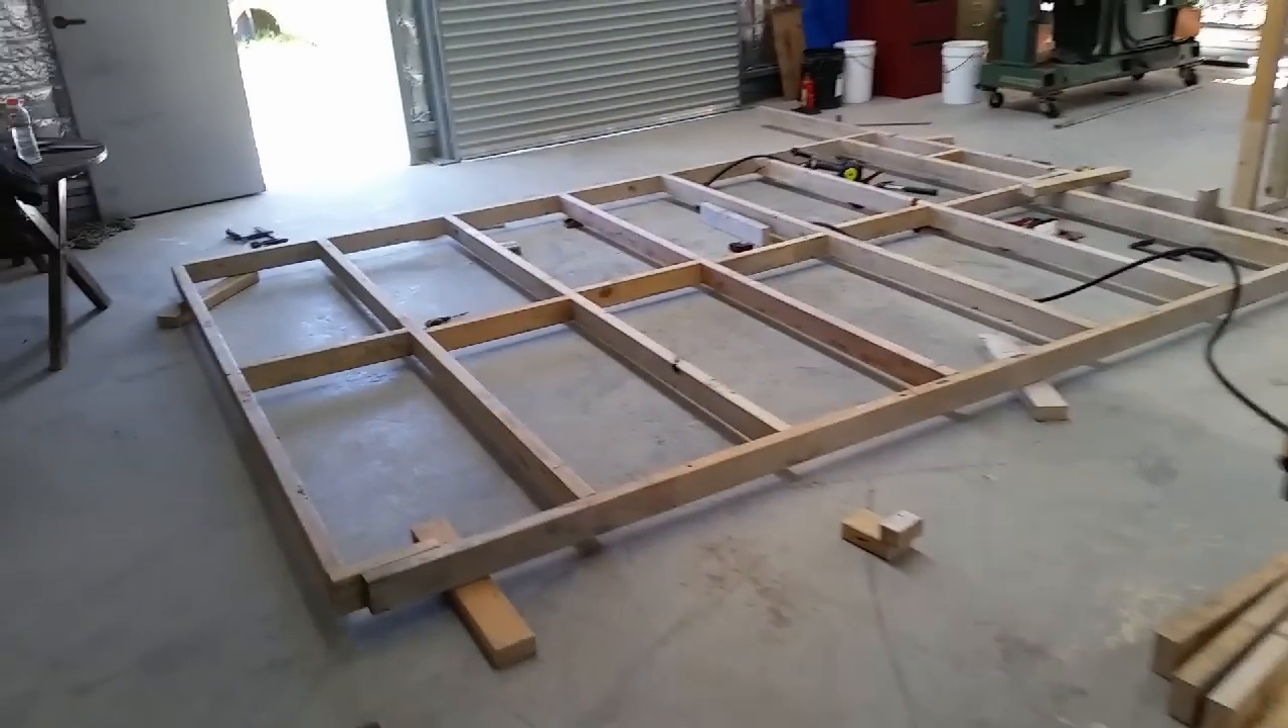I built this timber frame stud wall.